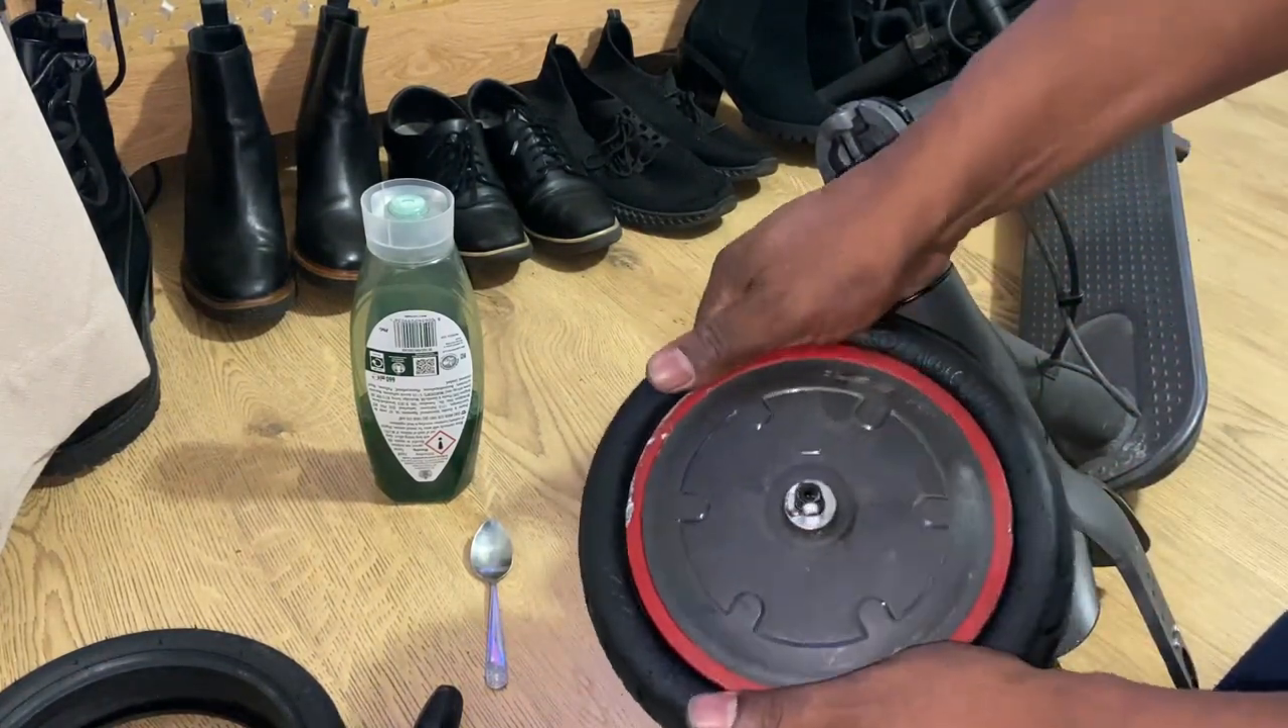Tyre's on the rim. I'll show you the other side. That's on also.